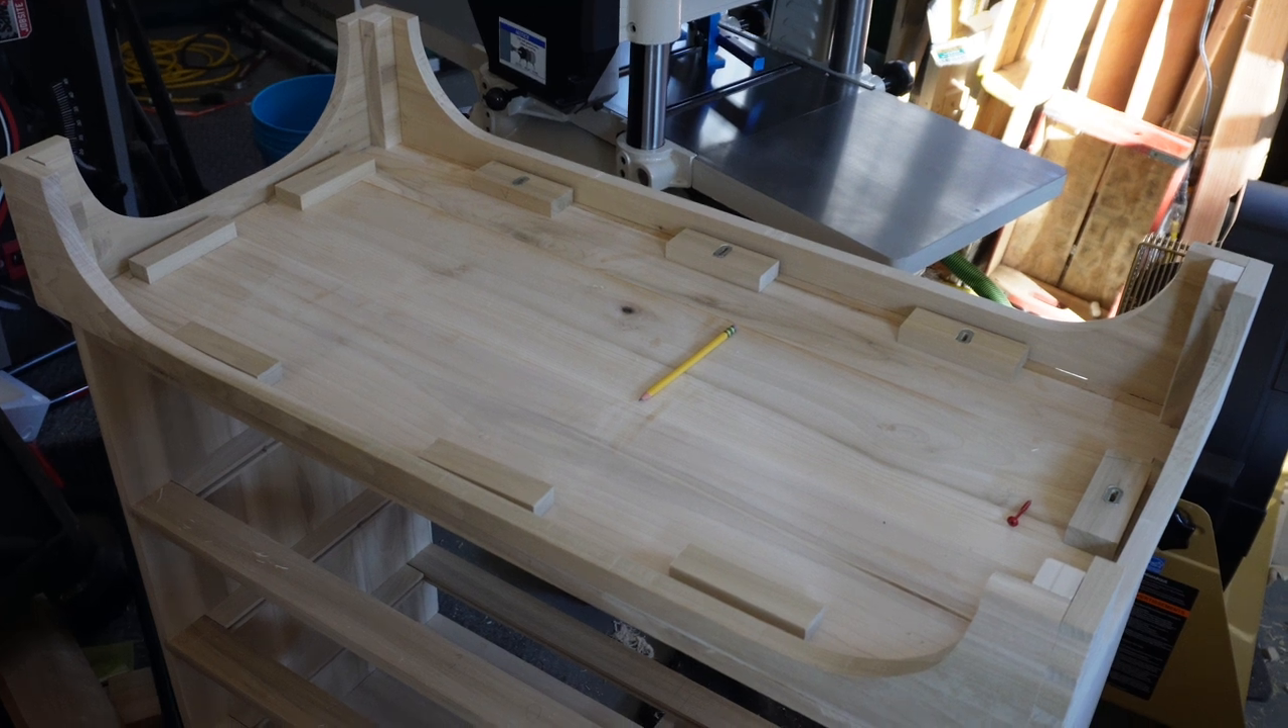Here I fastened all the glue blocks to the inside of the base.